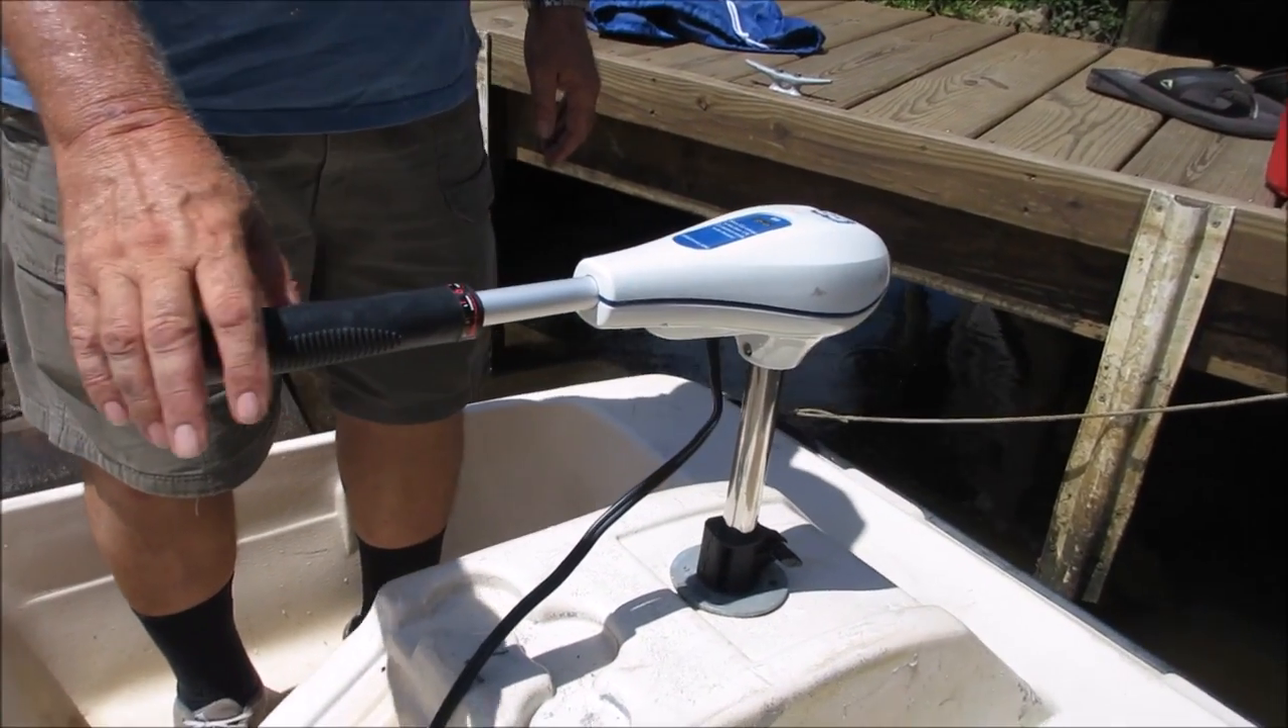And now we've got this trolling motor mounted in the front and we're ready to go.